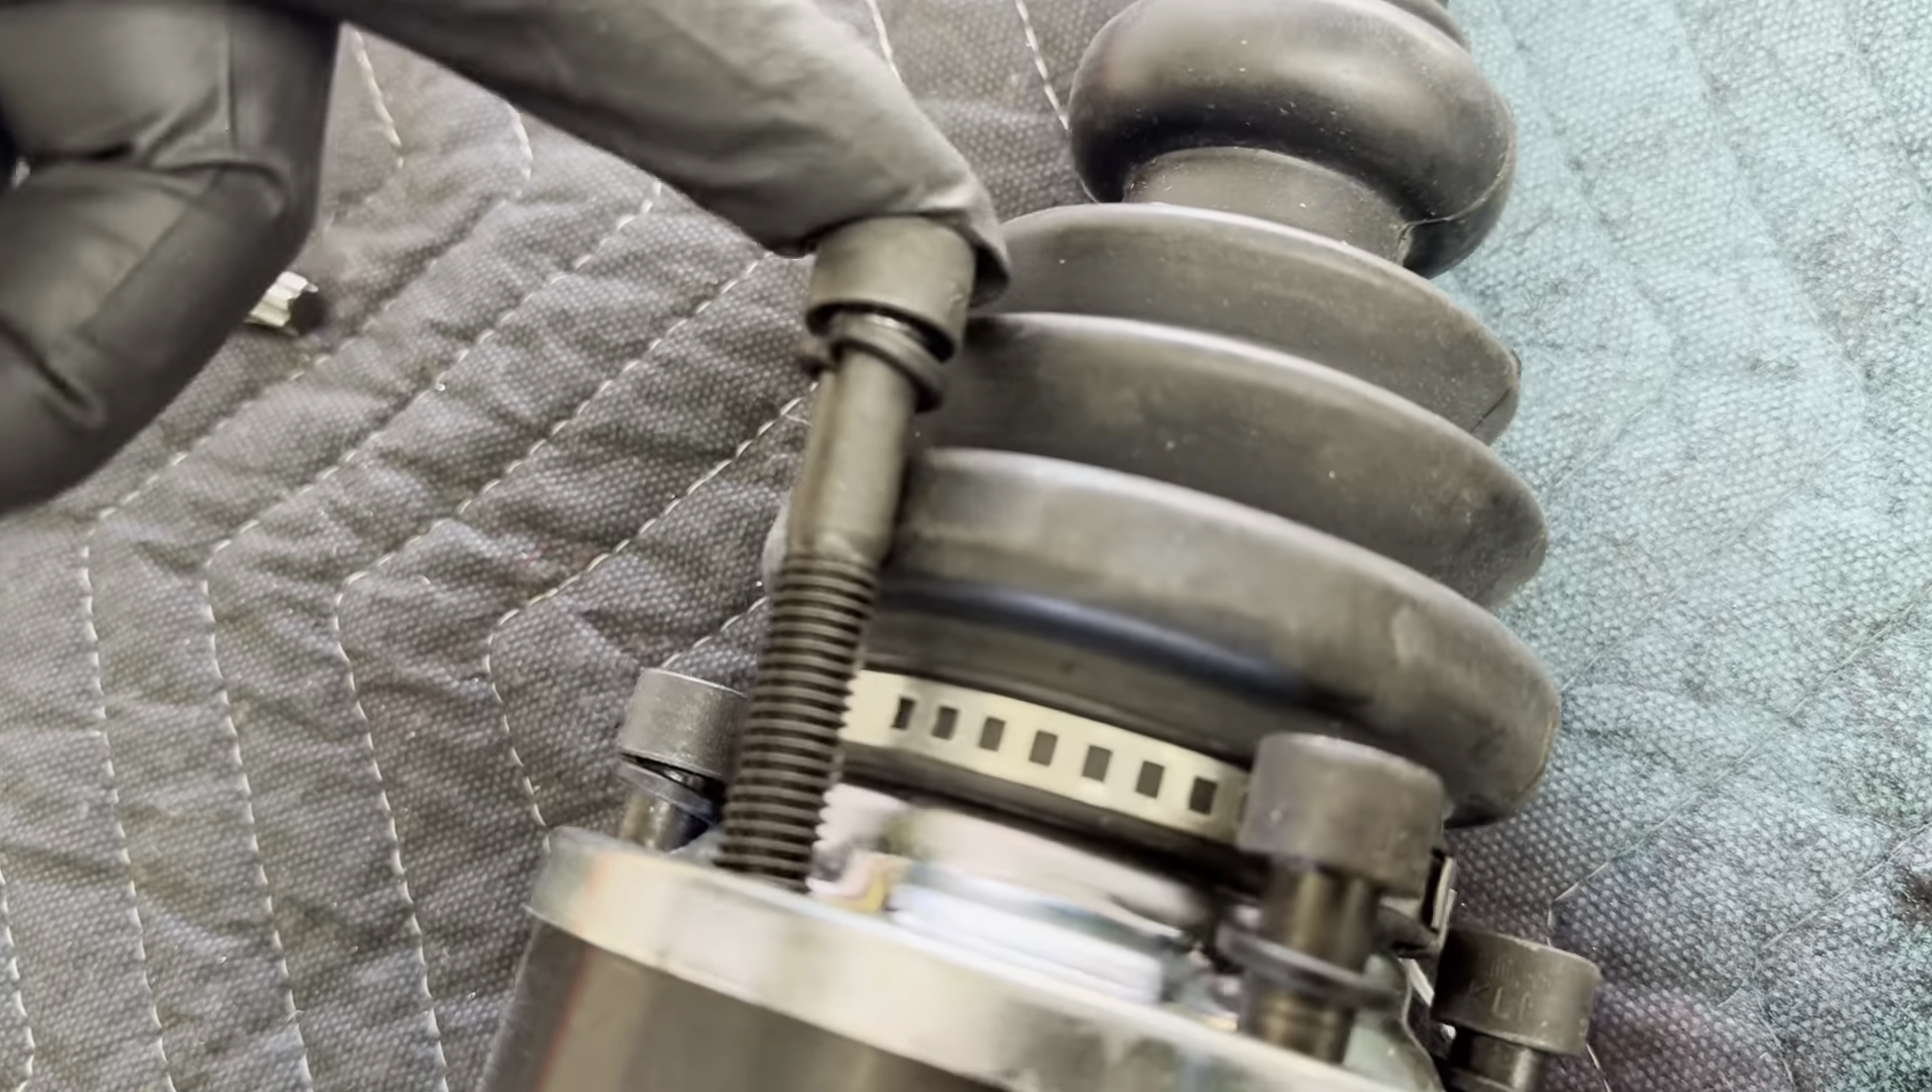Obviously, it's resting against the boot there. That's what won't let it go in.